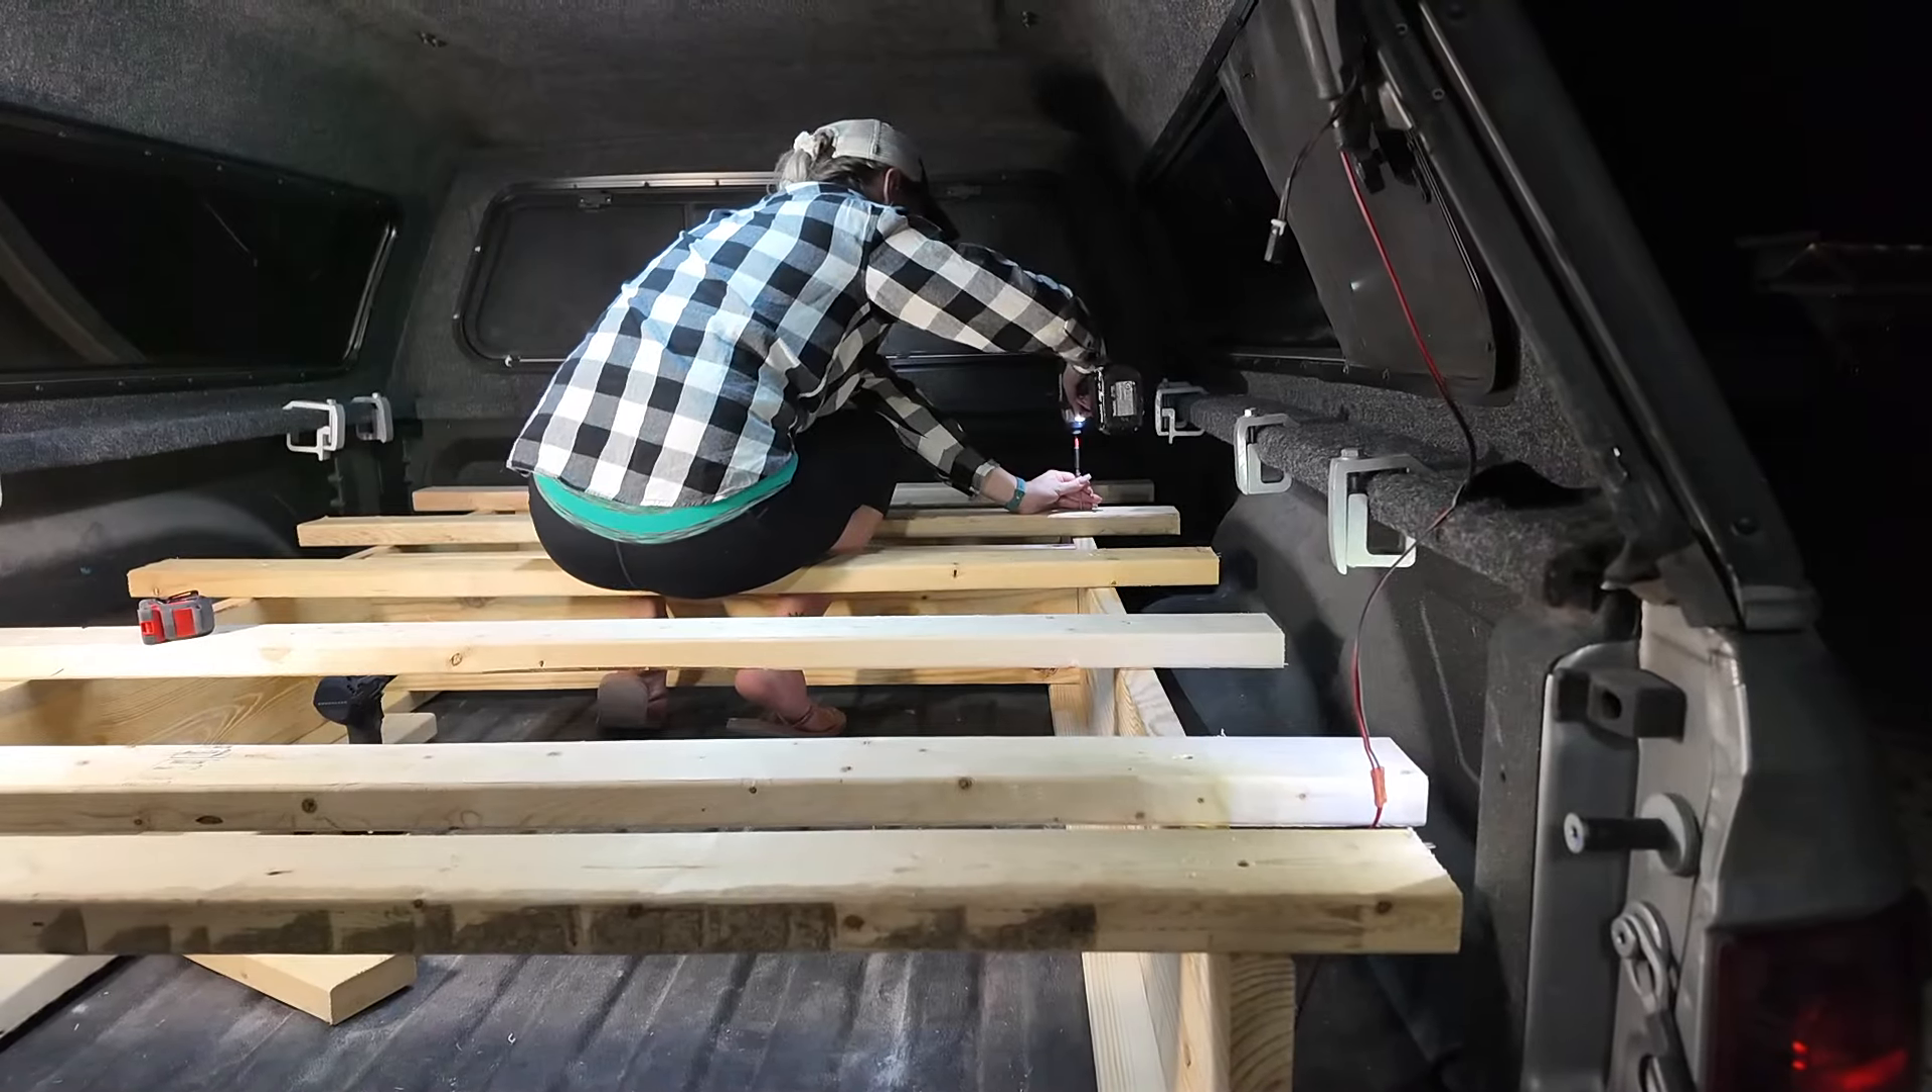So as you can see, we have one, two, three, four, five, six total braces and in the process of screwing them down now.